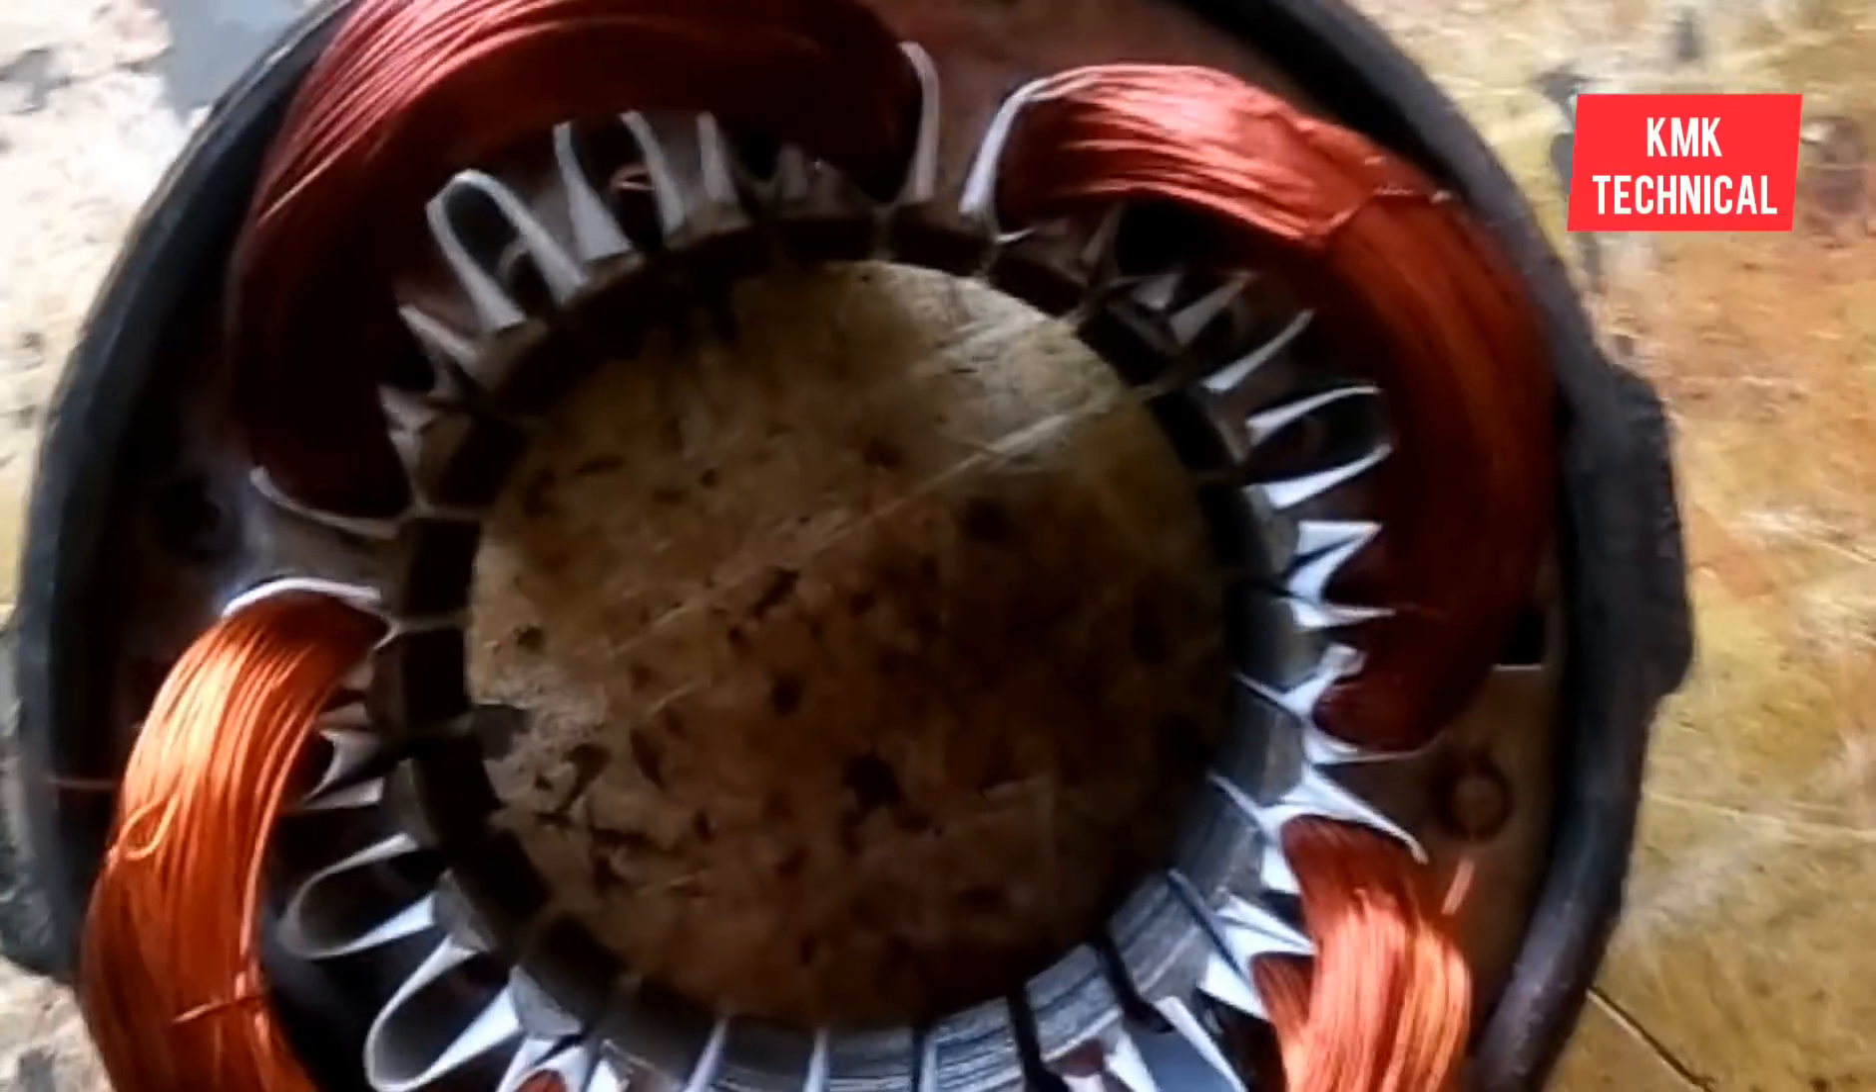मैंने चारो कोईल इसमें डाल दिया है।